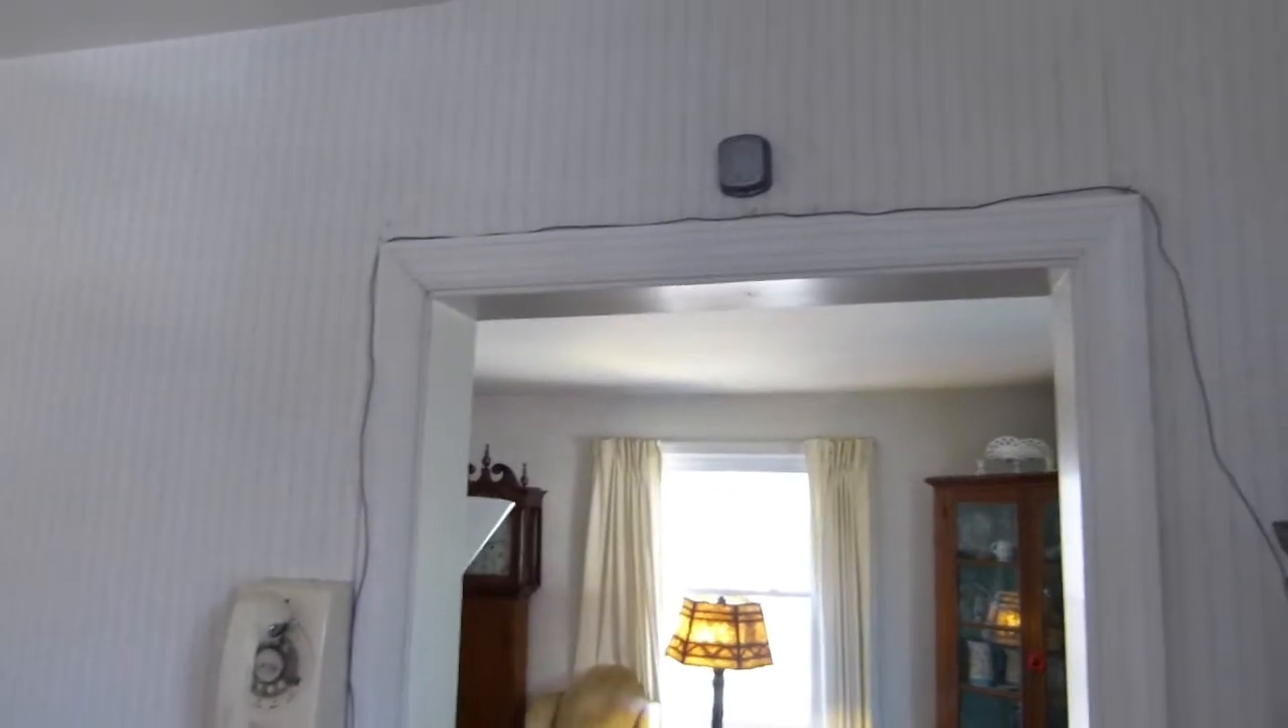I've put the antenna up on a door top of a door and hung it up so it doesn't touch the ground.